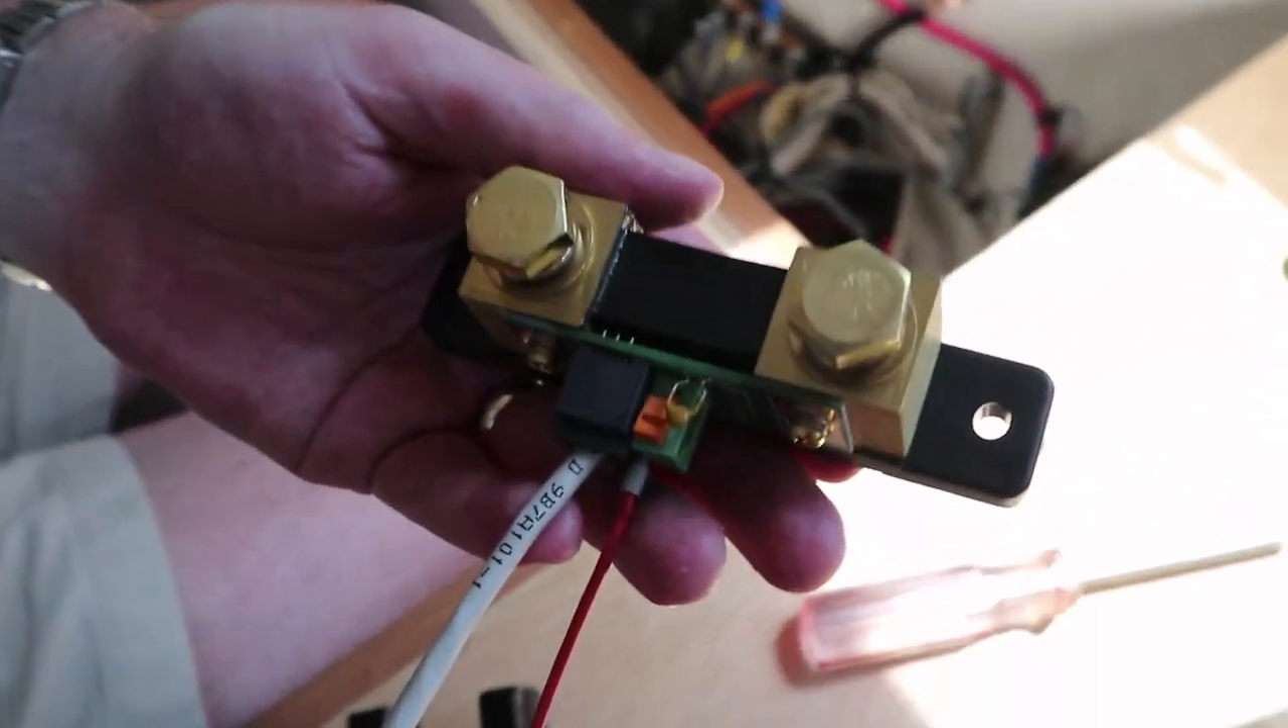We will we've got our shunt wired up with the power and with the data cable.